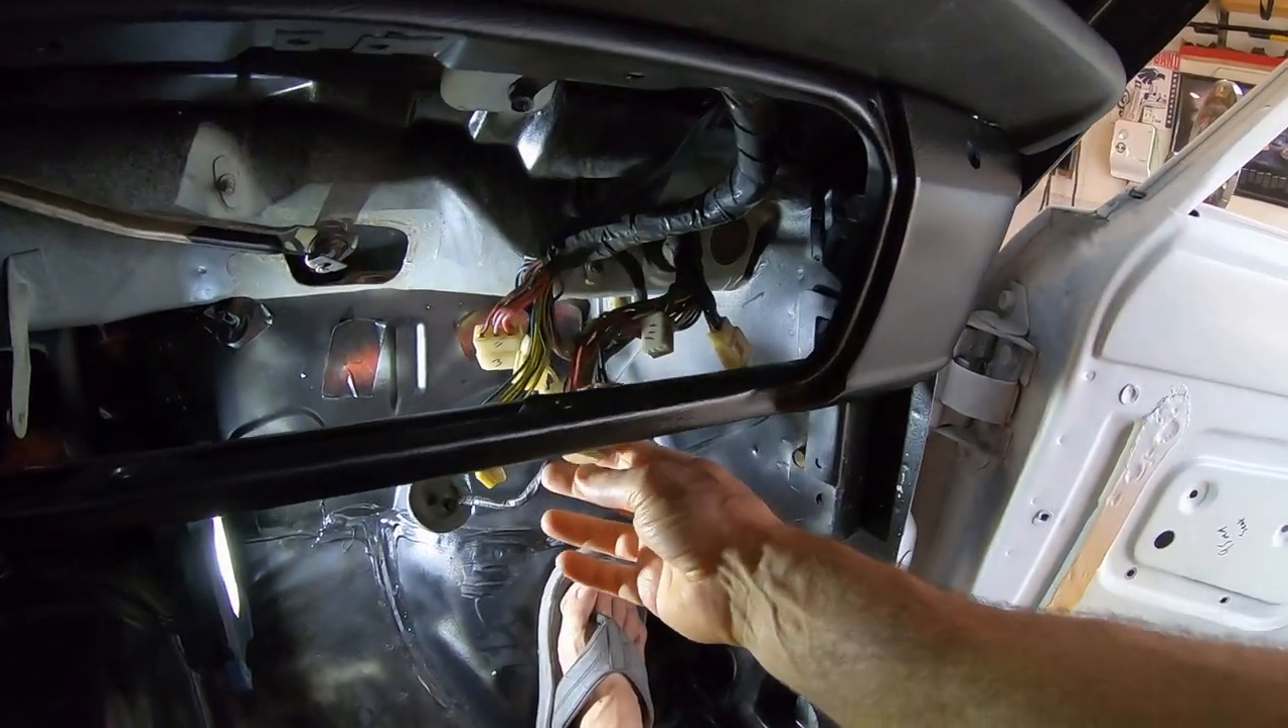I just popped the dash back in for the first time with the wiring harness and now I have to plug all these back in.